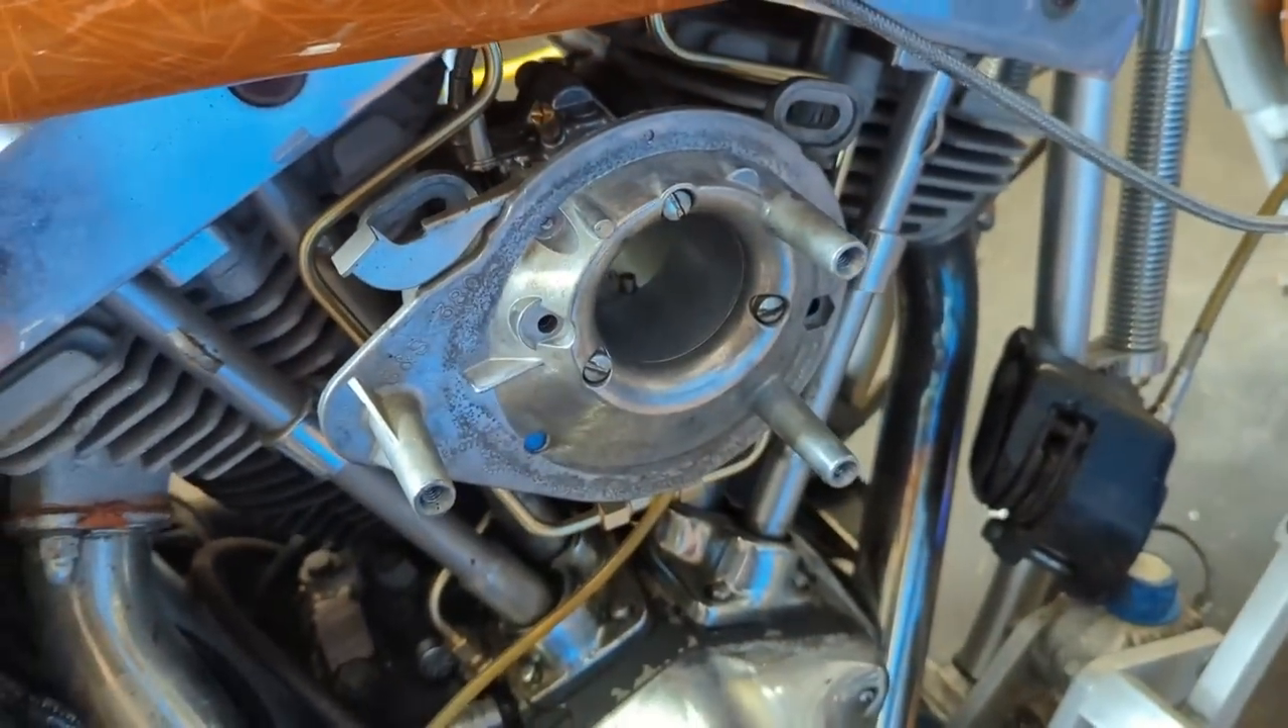So I went ahead and threw the carburetor back on.